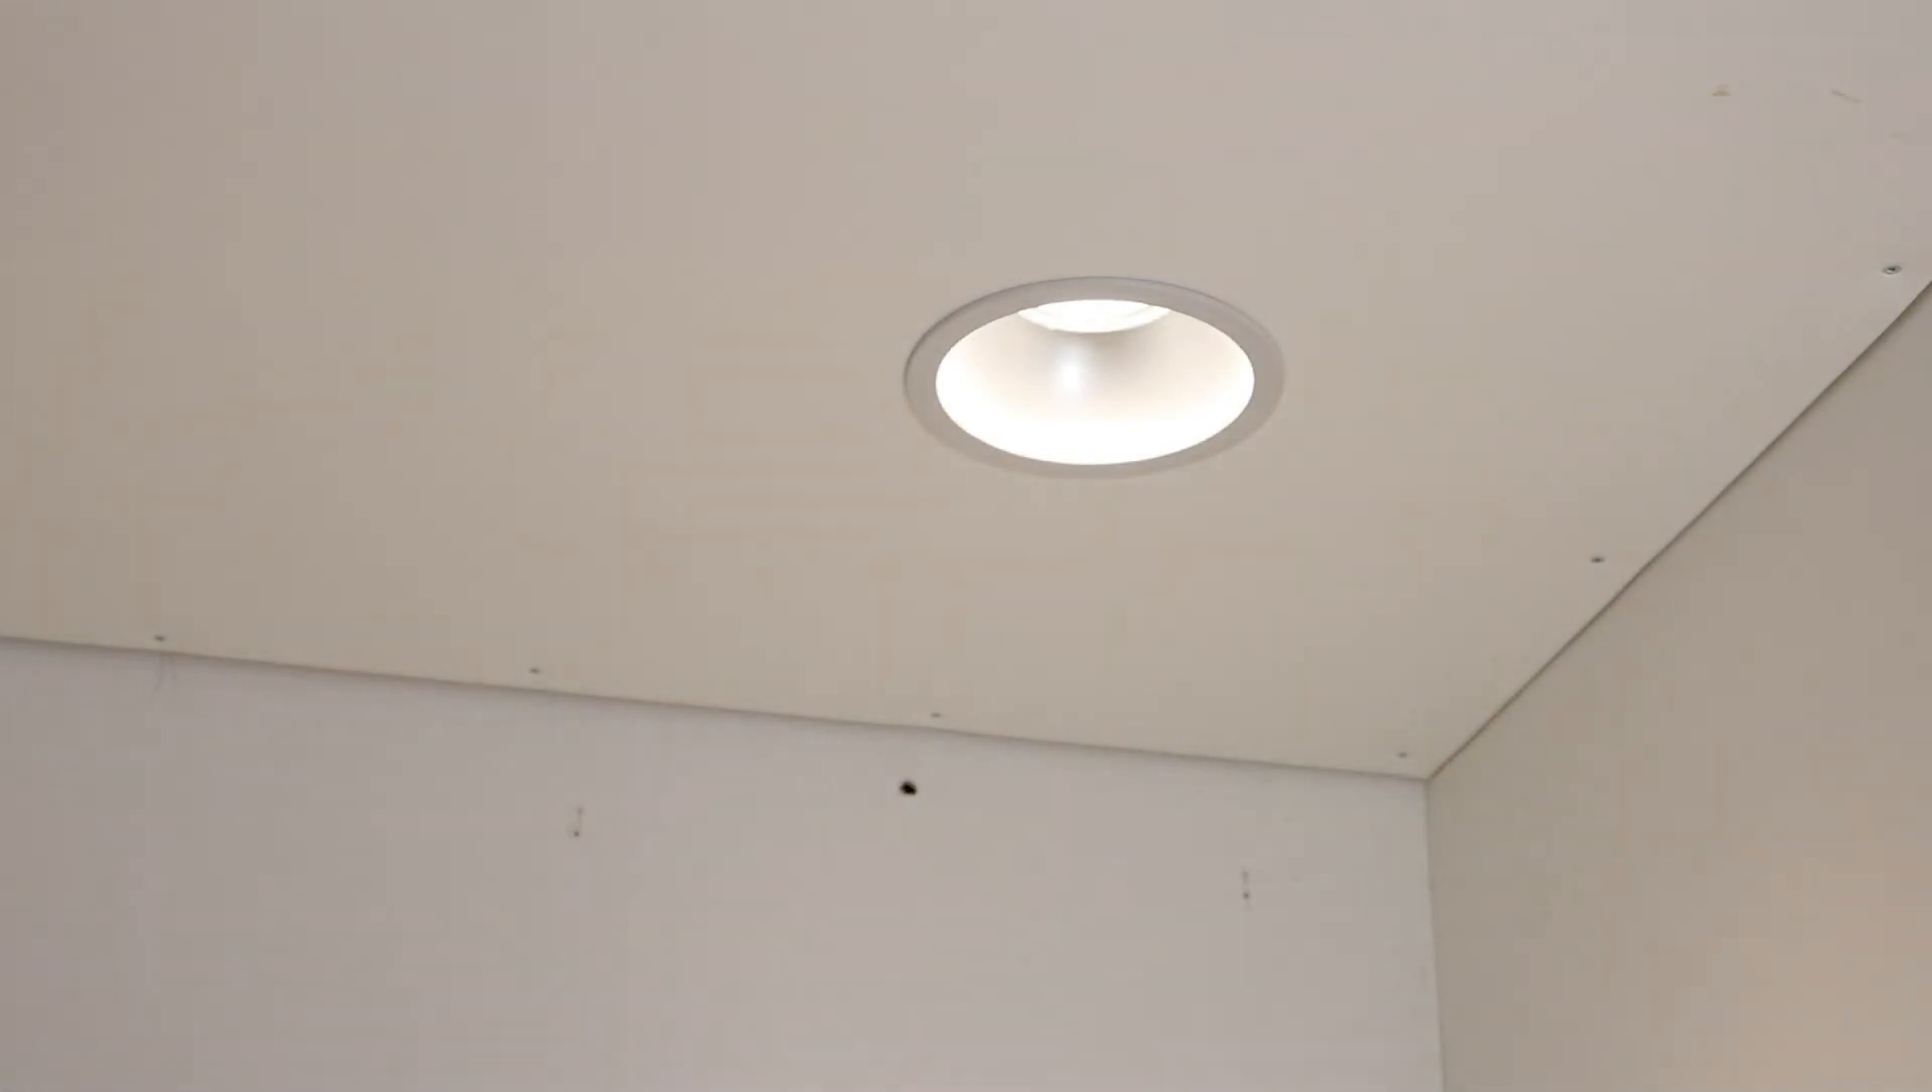The Genesis 6-inch is now fully installed and operational.